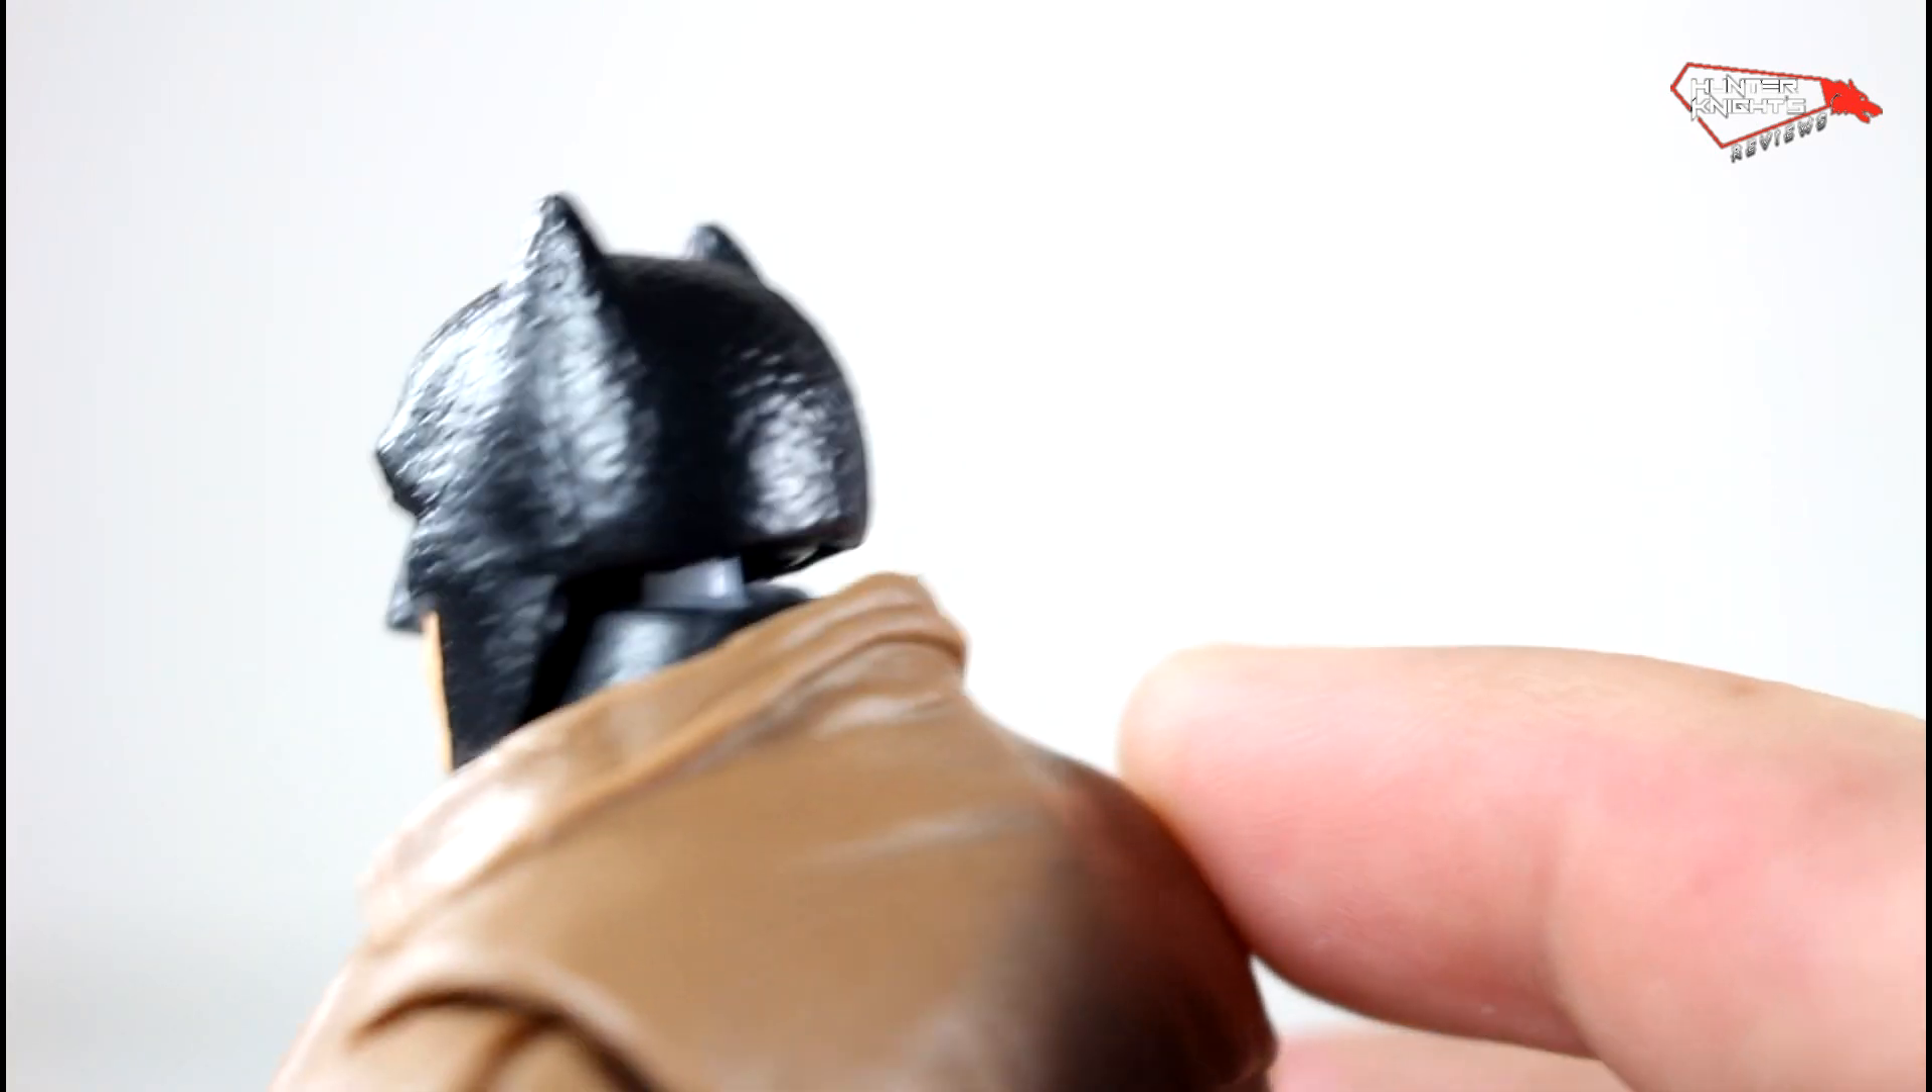Now, if you put the regular one on the Nightmare Batman, it doesn't really fit because it leaves this gap here.